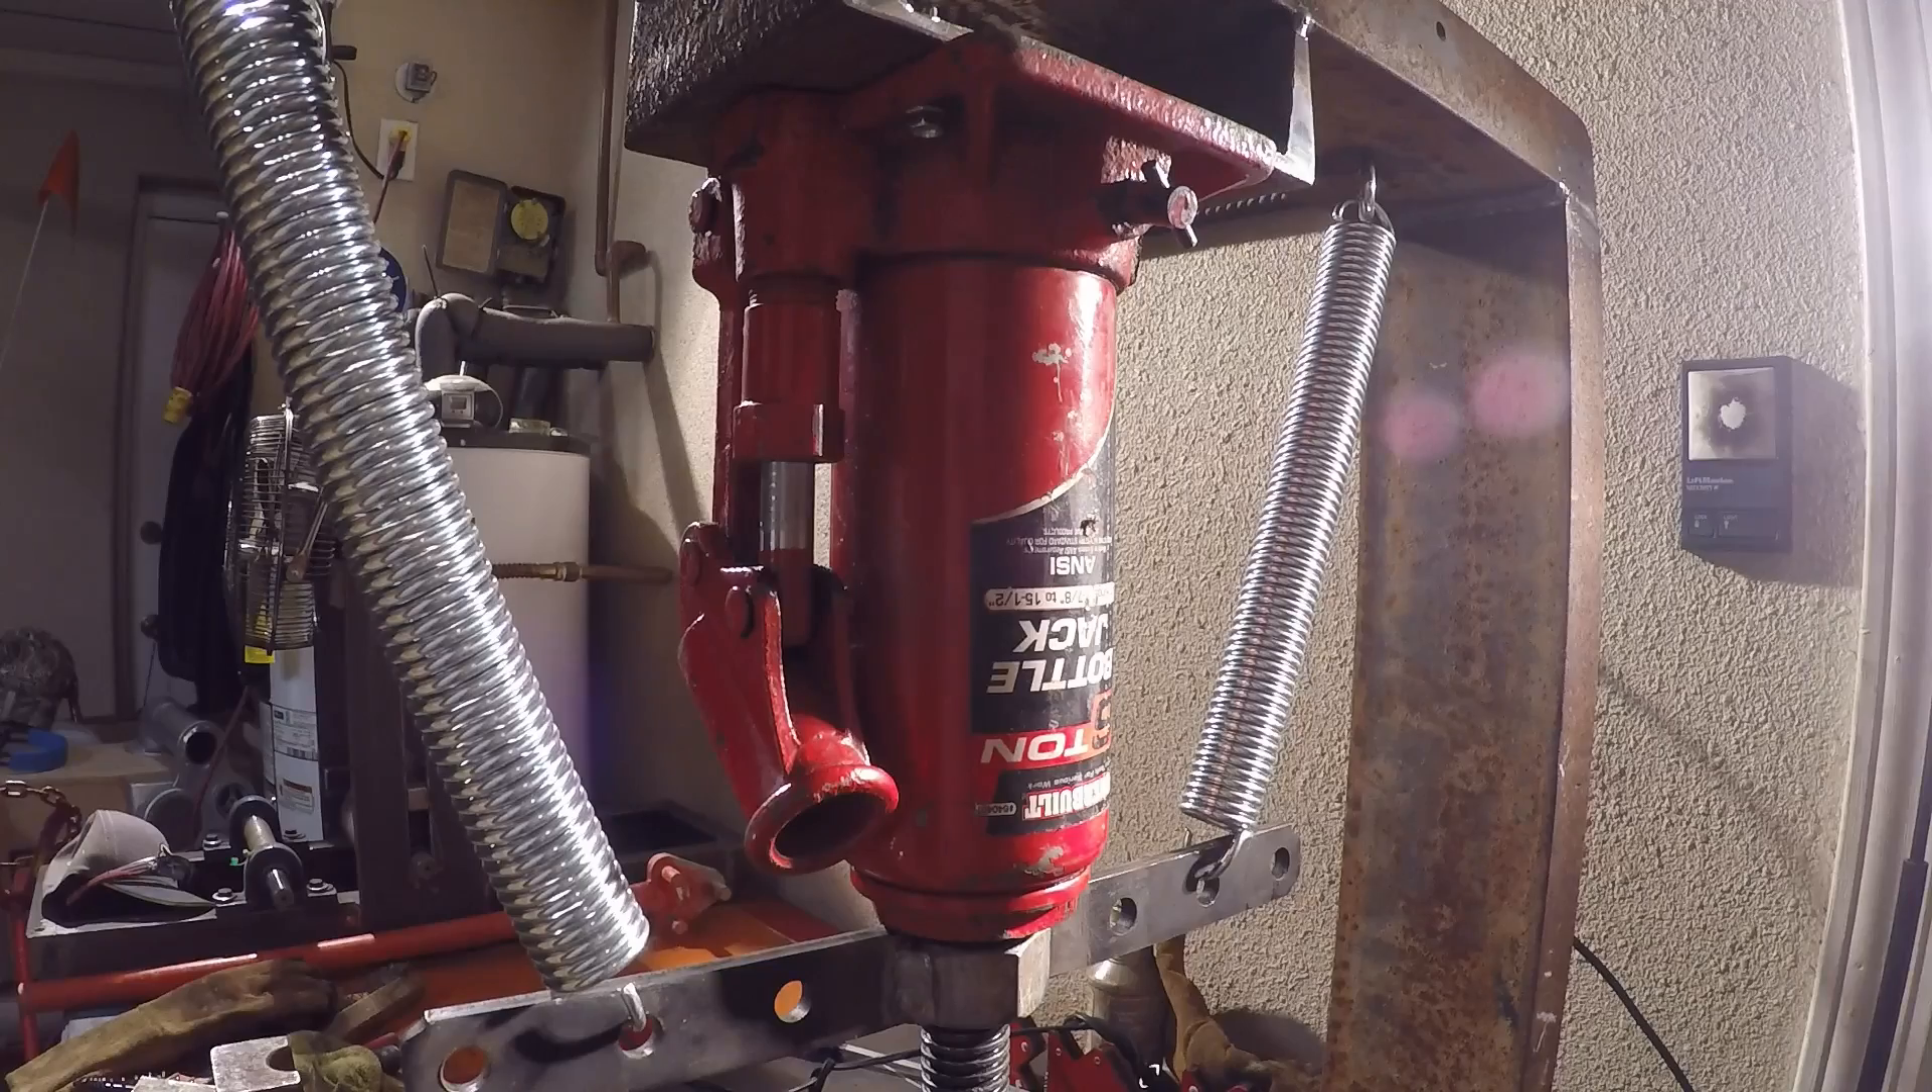Y ahorita ya instalé el gato, lo atornillé.